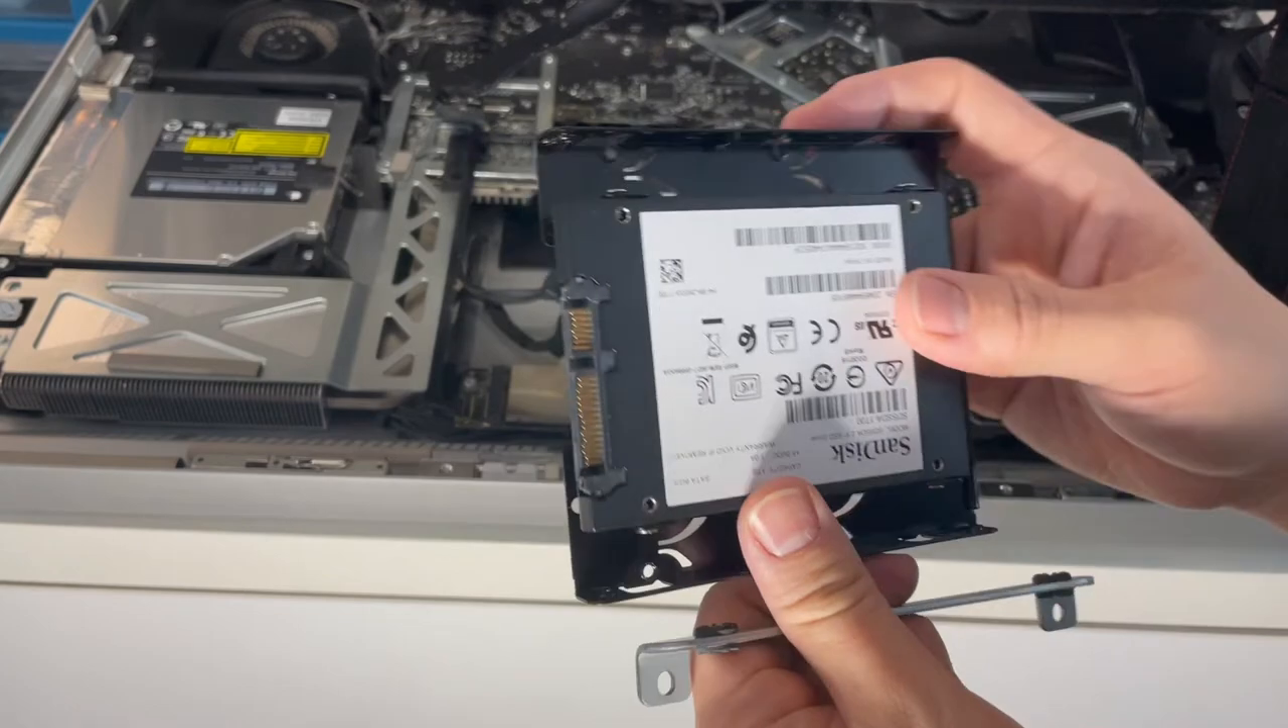So I've now installed the 2 .5 inch solid state drive into this 3 .5 inch adapter and we're going to put the side parts on as well and then the bracket holders there too.